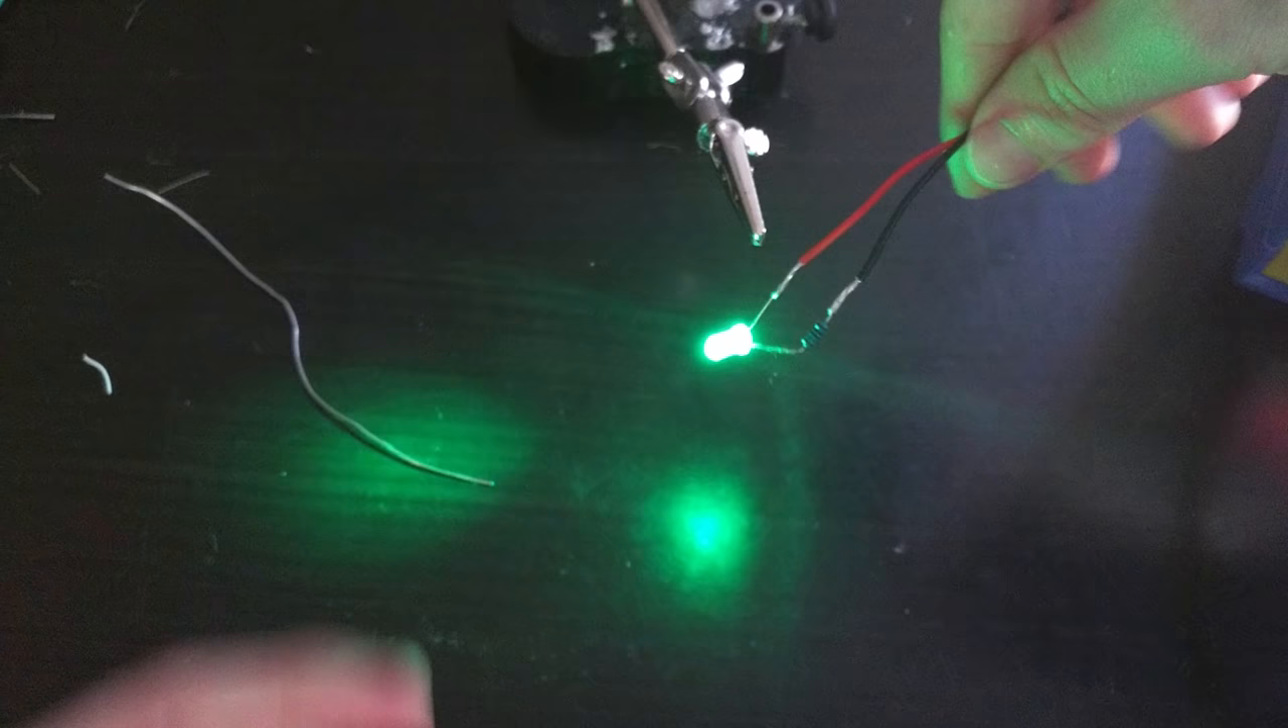That's our very simple circuit put together there.